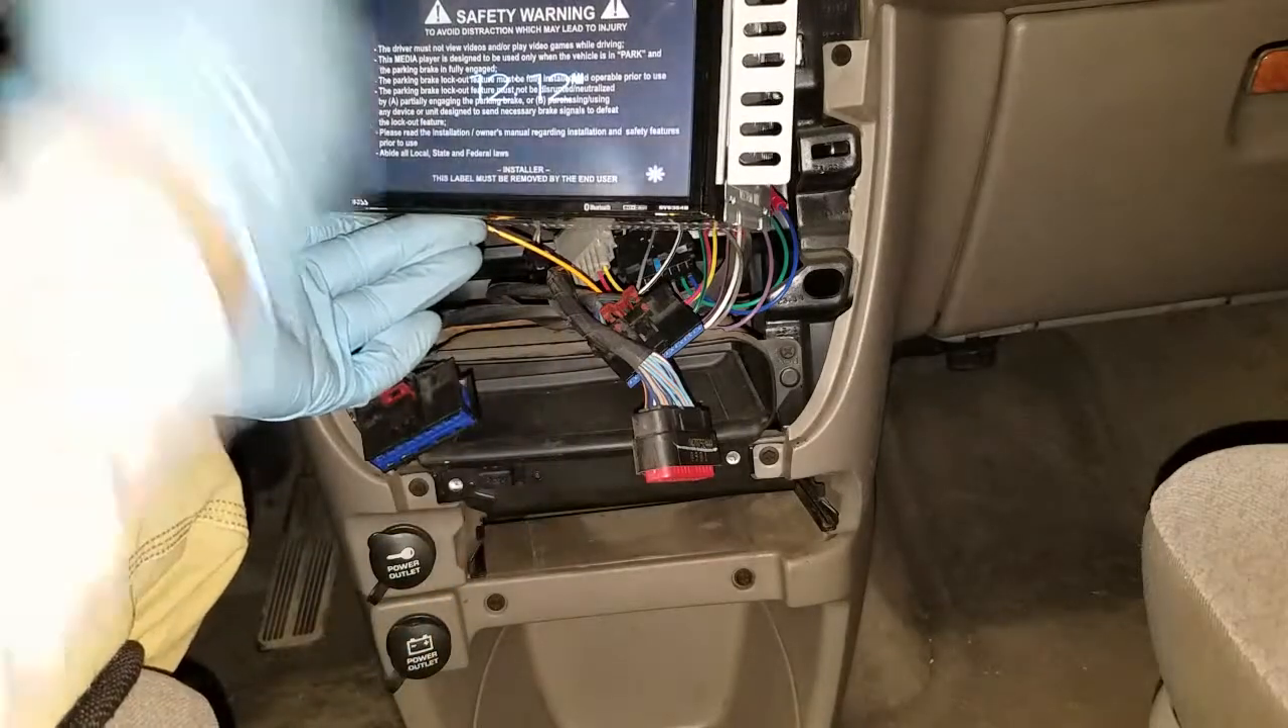Um I haven't taken the label off yet because you know I want to protect the screen.